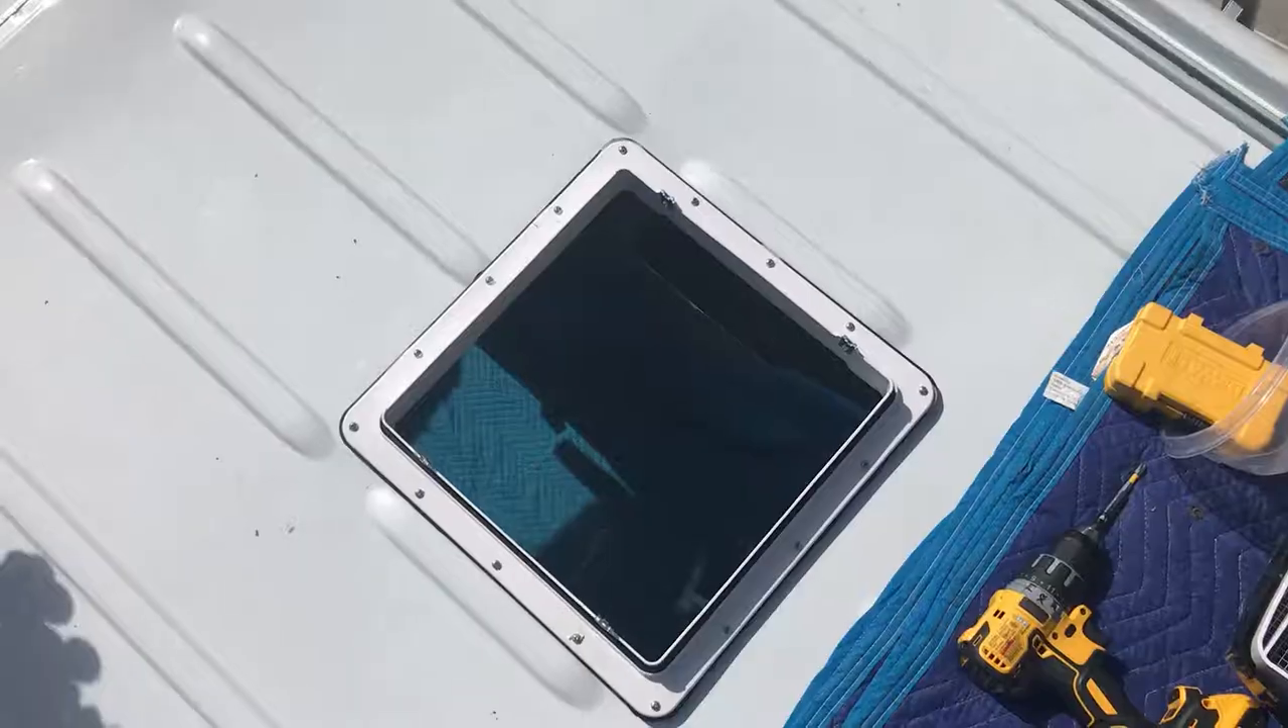So, there's the flange in with all the screws.